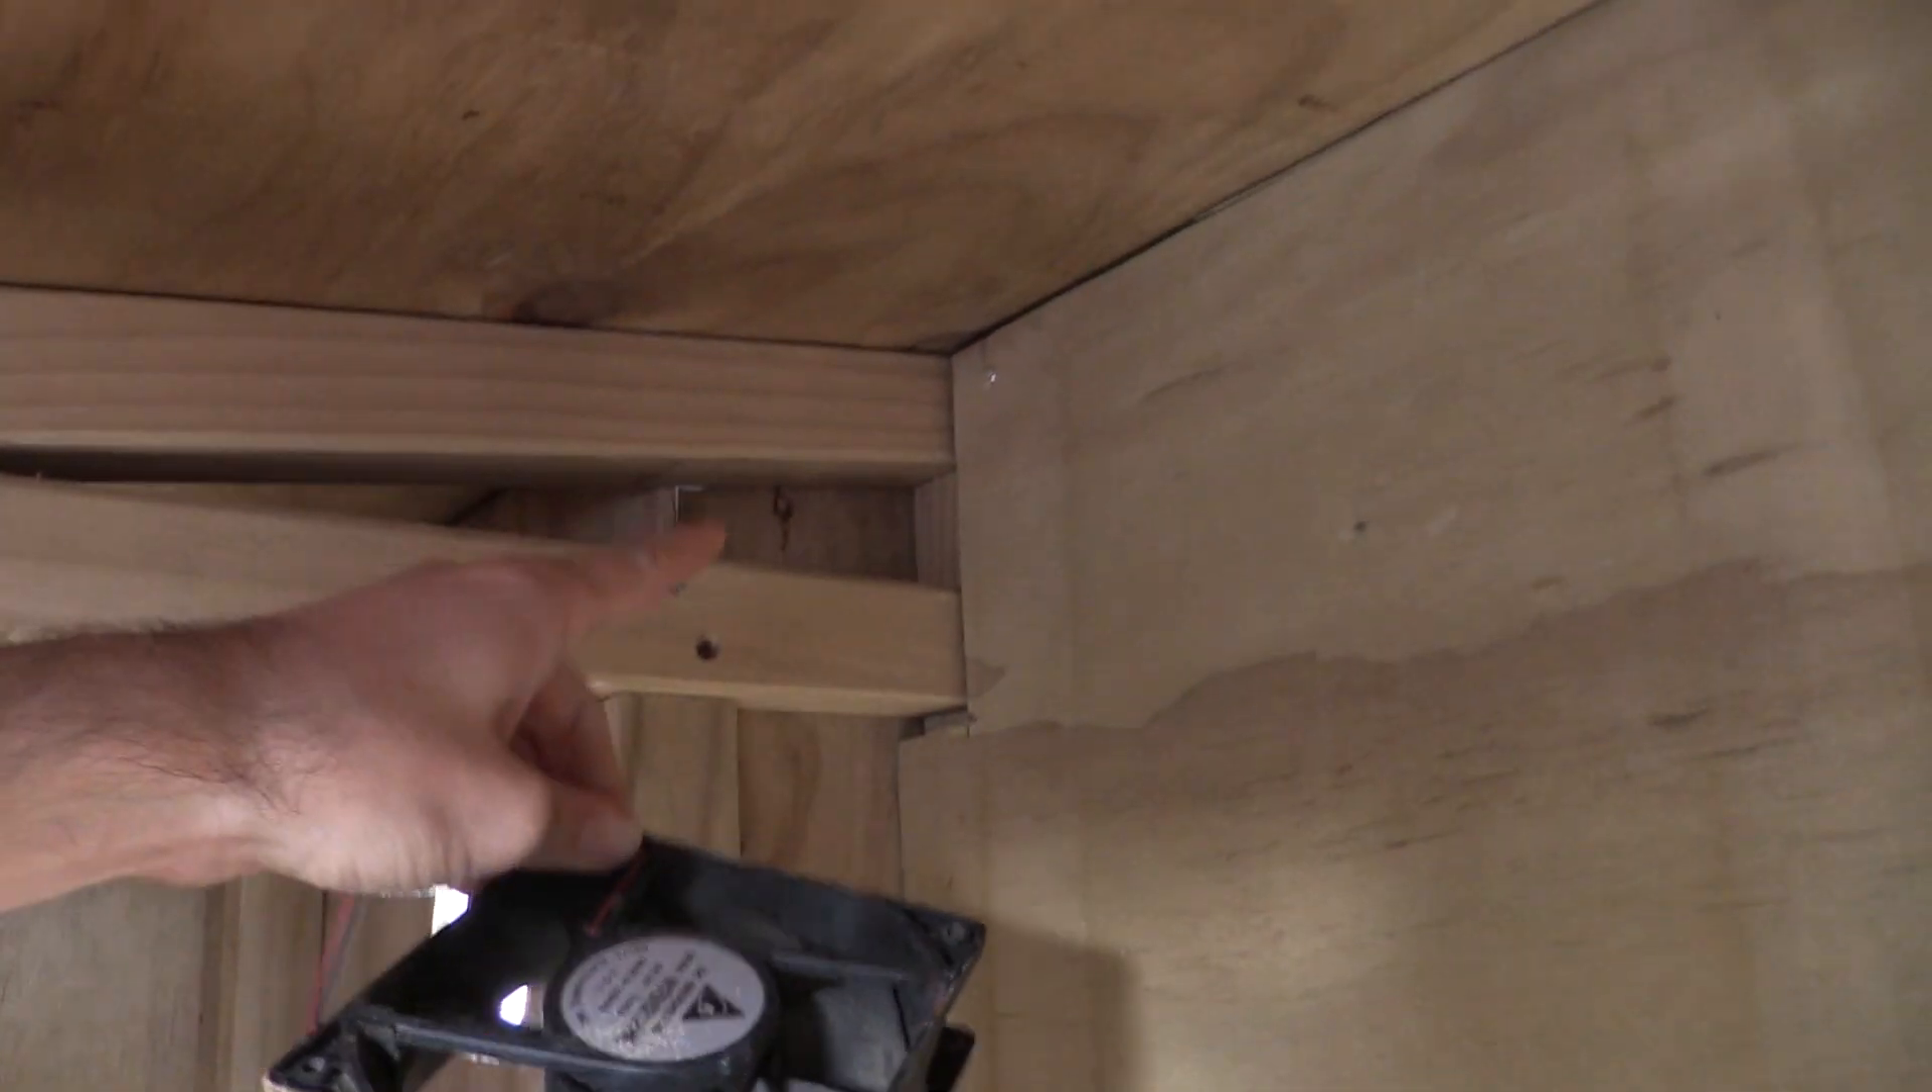However there is a gap up here that it will suck a bit of air through.